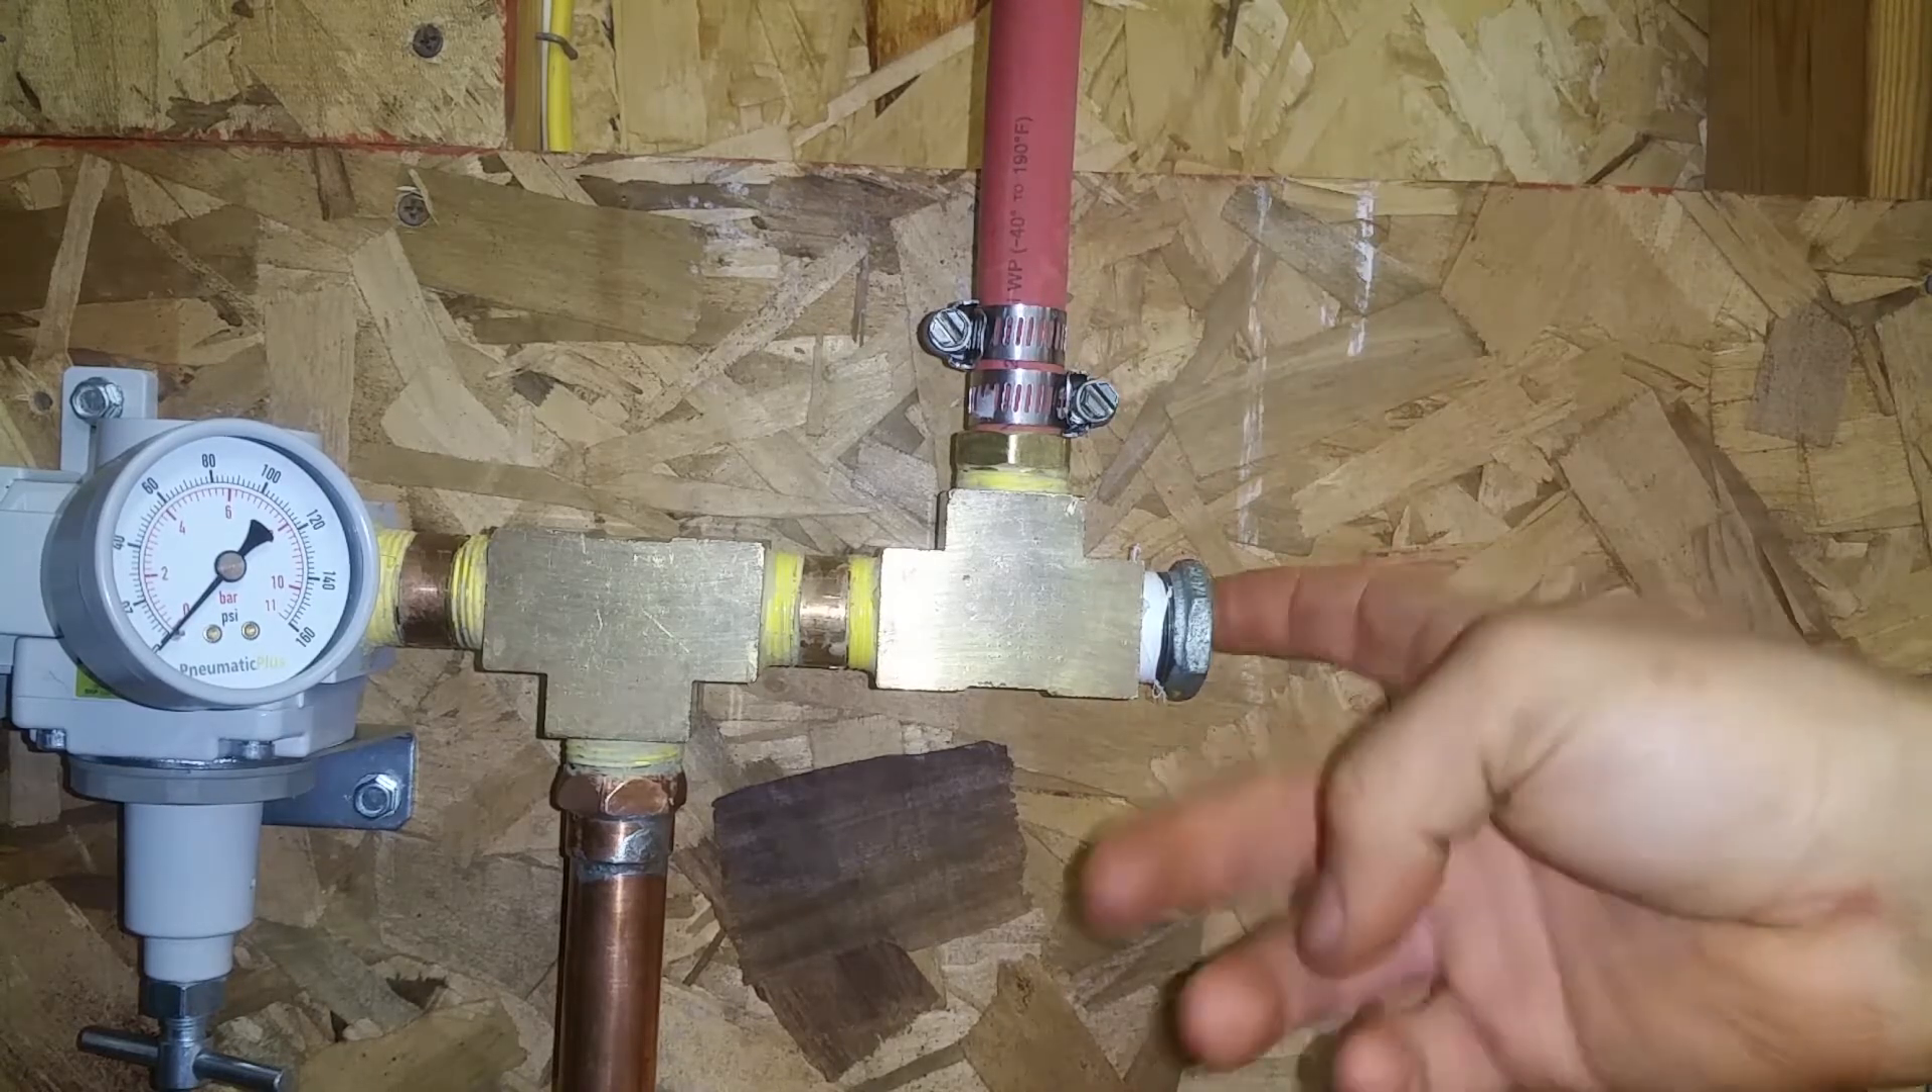I got it double clamped i didn't crank them down too much because i didn't want it to eat into the hose.